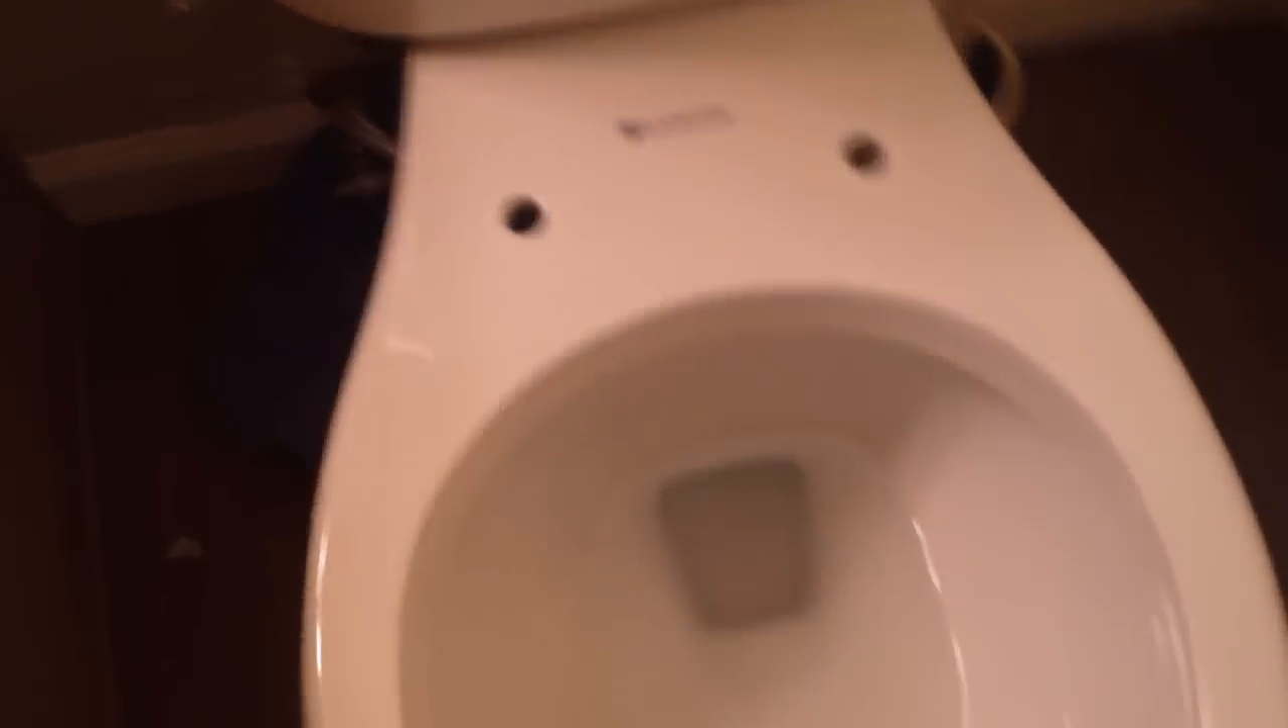So I undo this lid and there we go we got toilet seat off now.